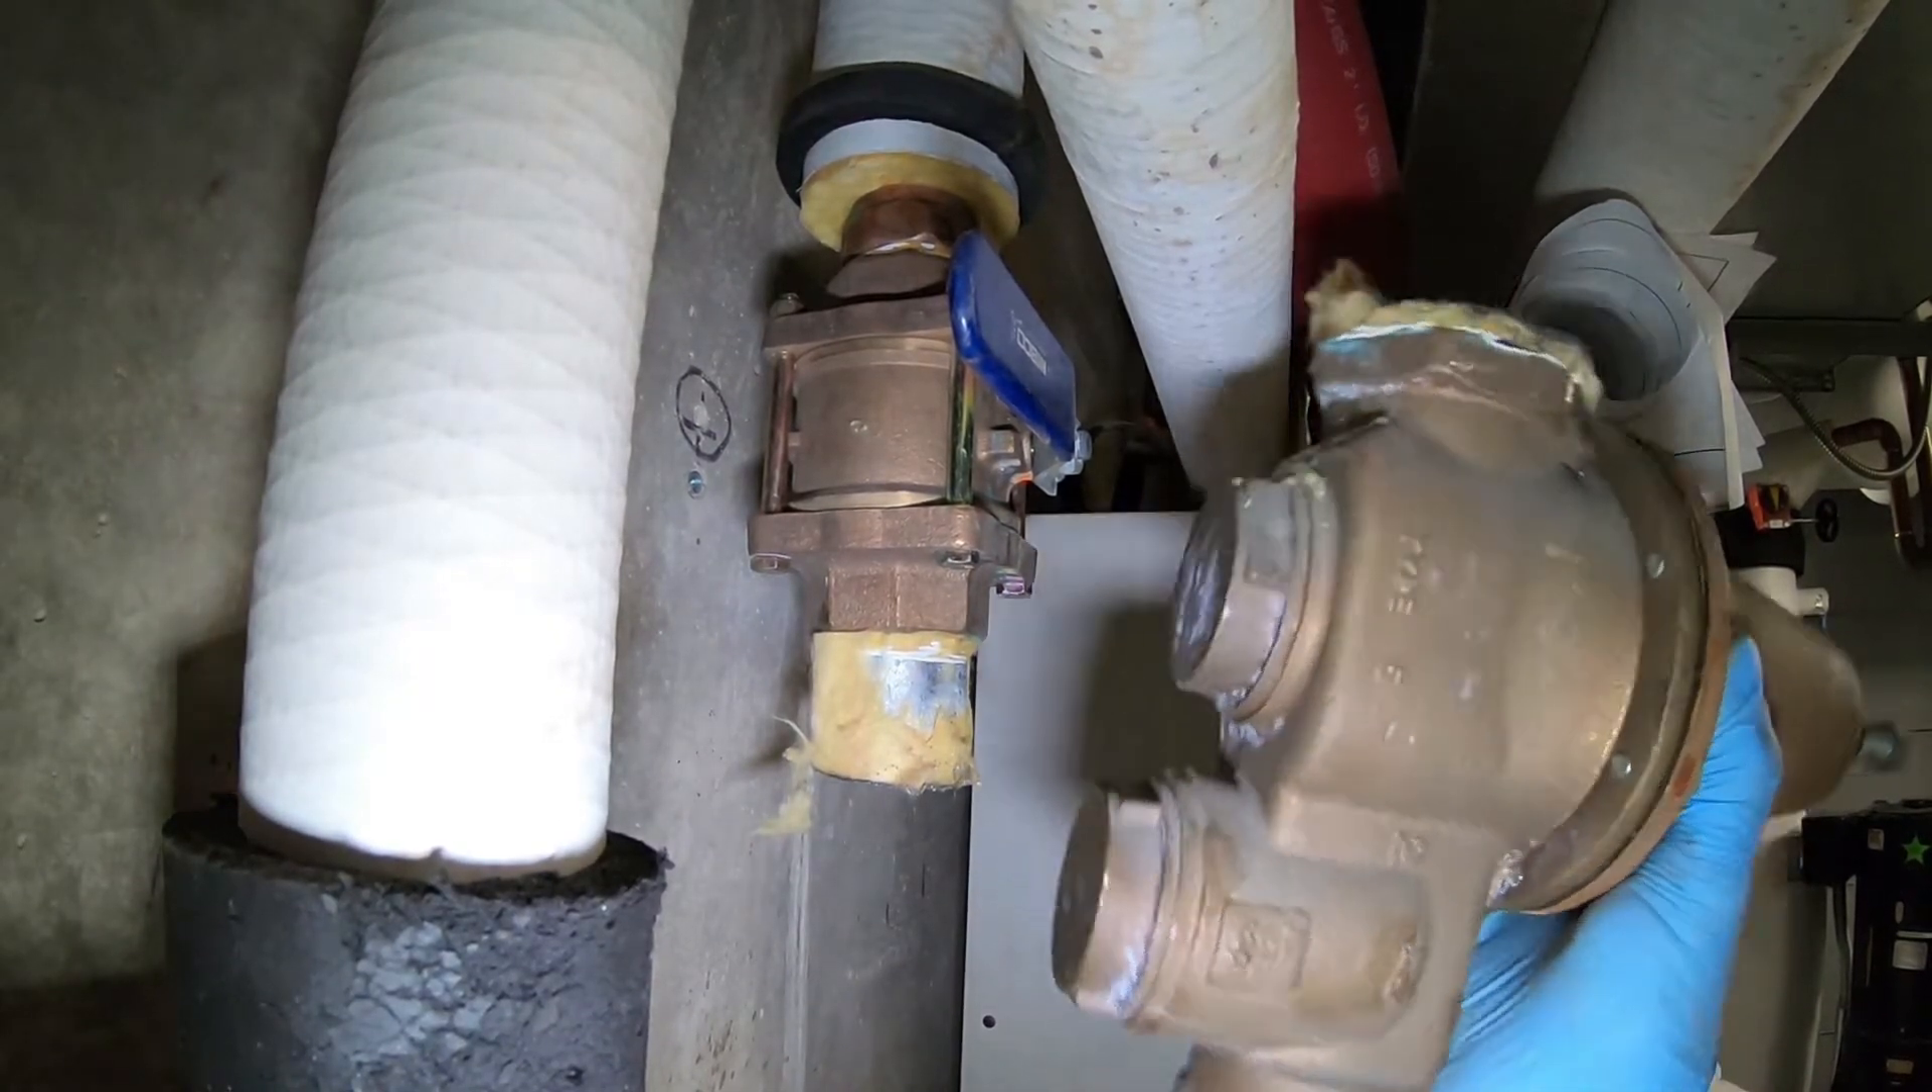And there you have it. The old makeup water valve cut out.